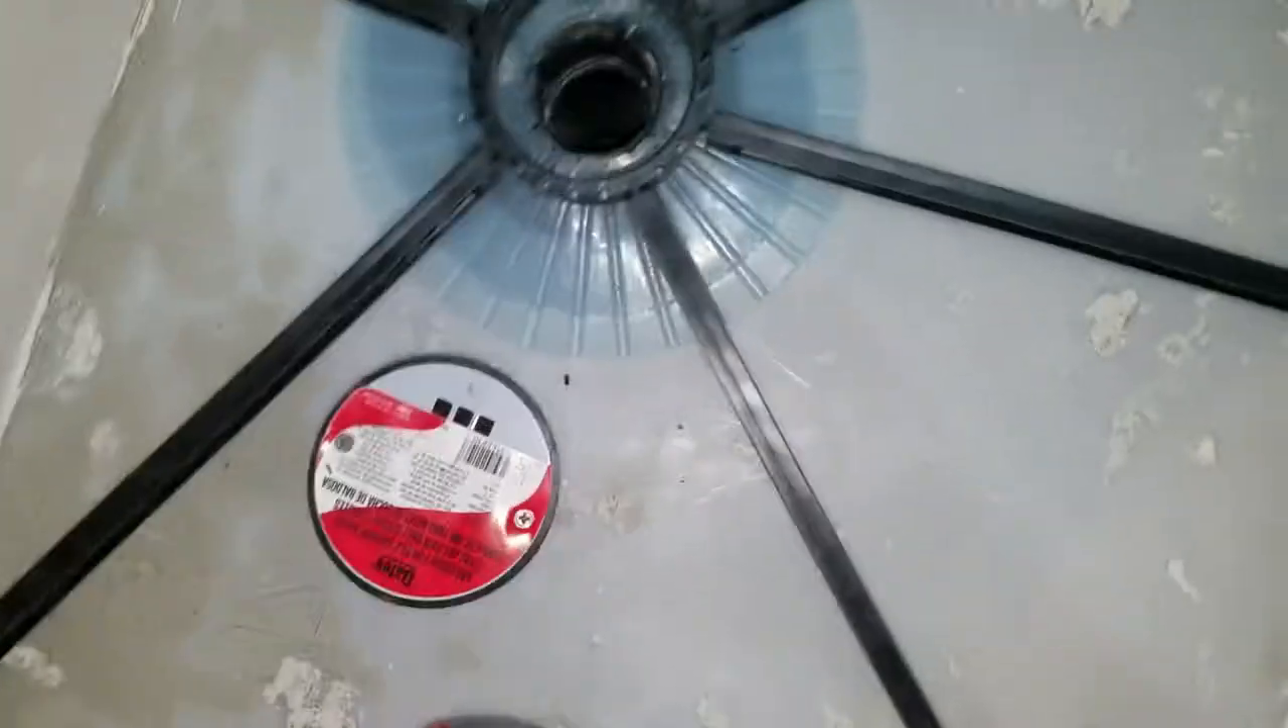And this is We've got our sloping strips installed here.